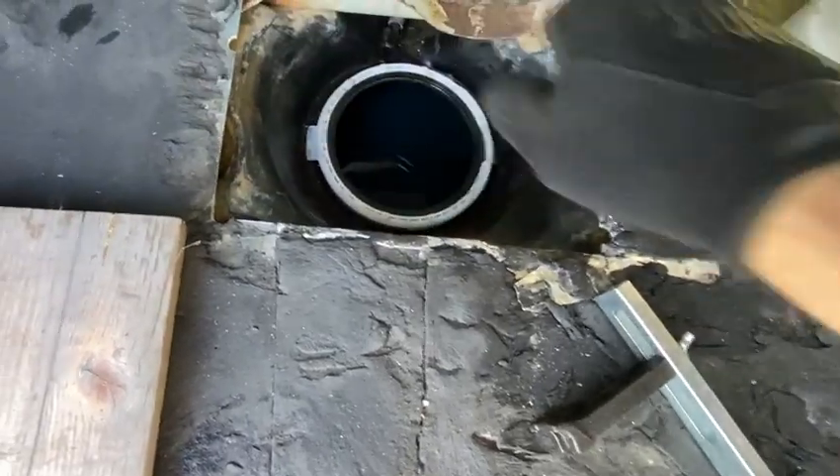Anyway I've got this adapter ring on now and it wasn't actually a case of clipping it down it was a case of twisting it into place.